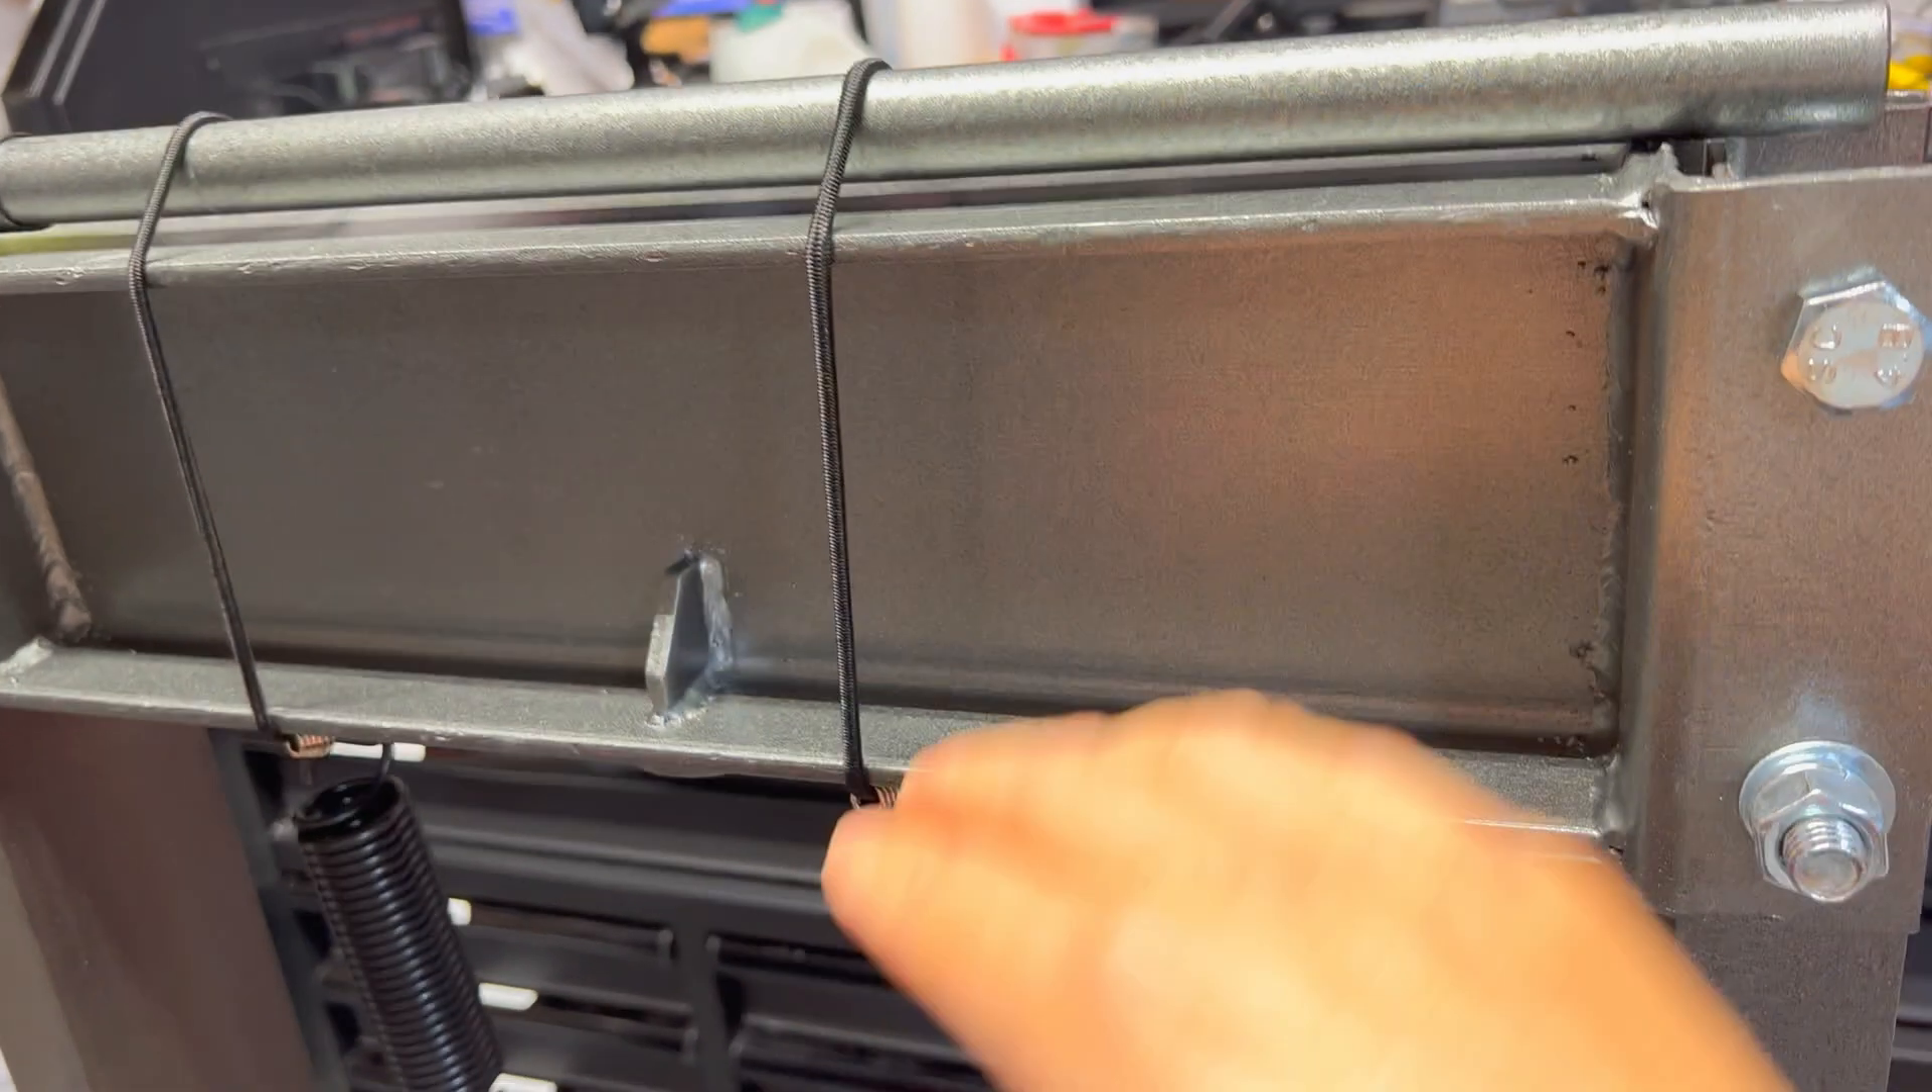In addition on top here, the bar for the jack, I just strapped it on here with just two little bungee cords.